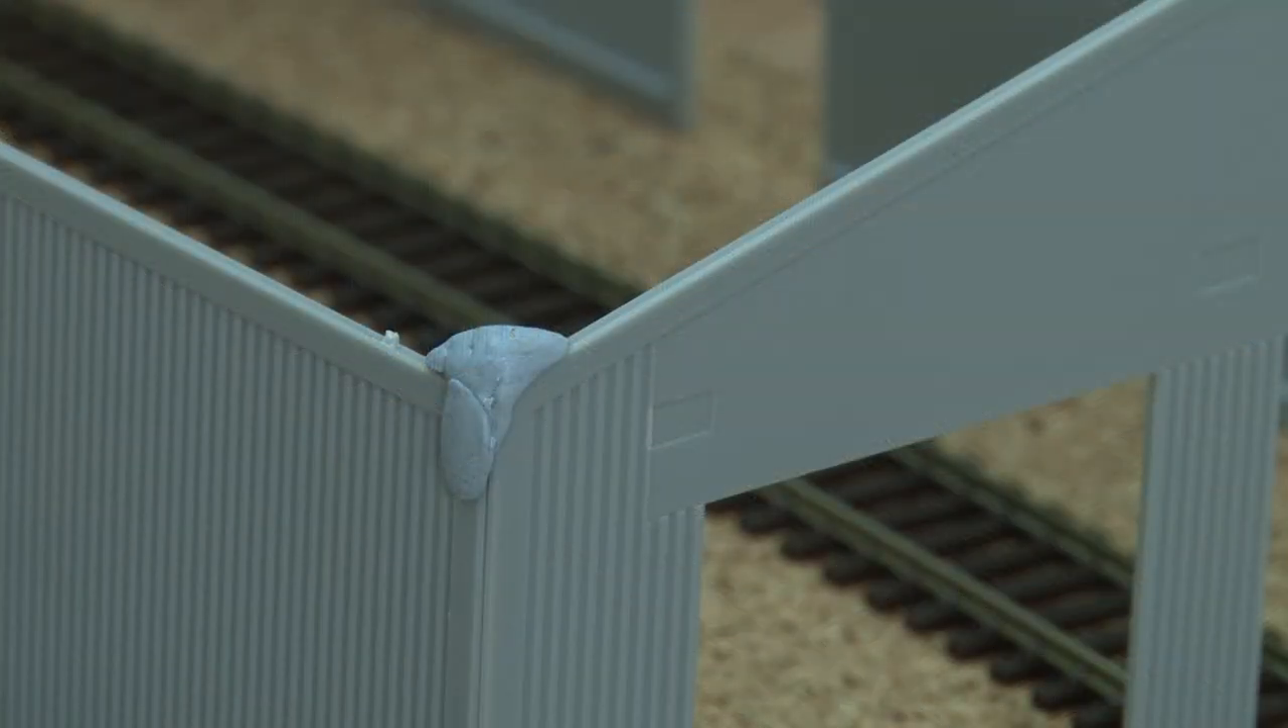As a compromise, I just temporarily stuck the basic frame together using blue tack, and if I just remove the shed now, you can see where I made marks on the cork which showed where the doors were.